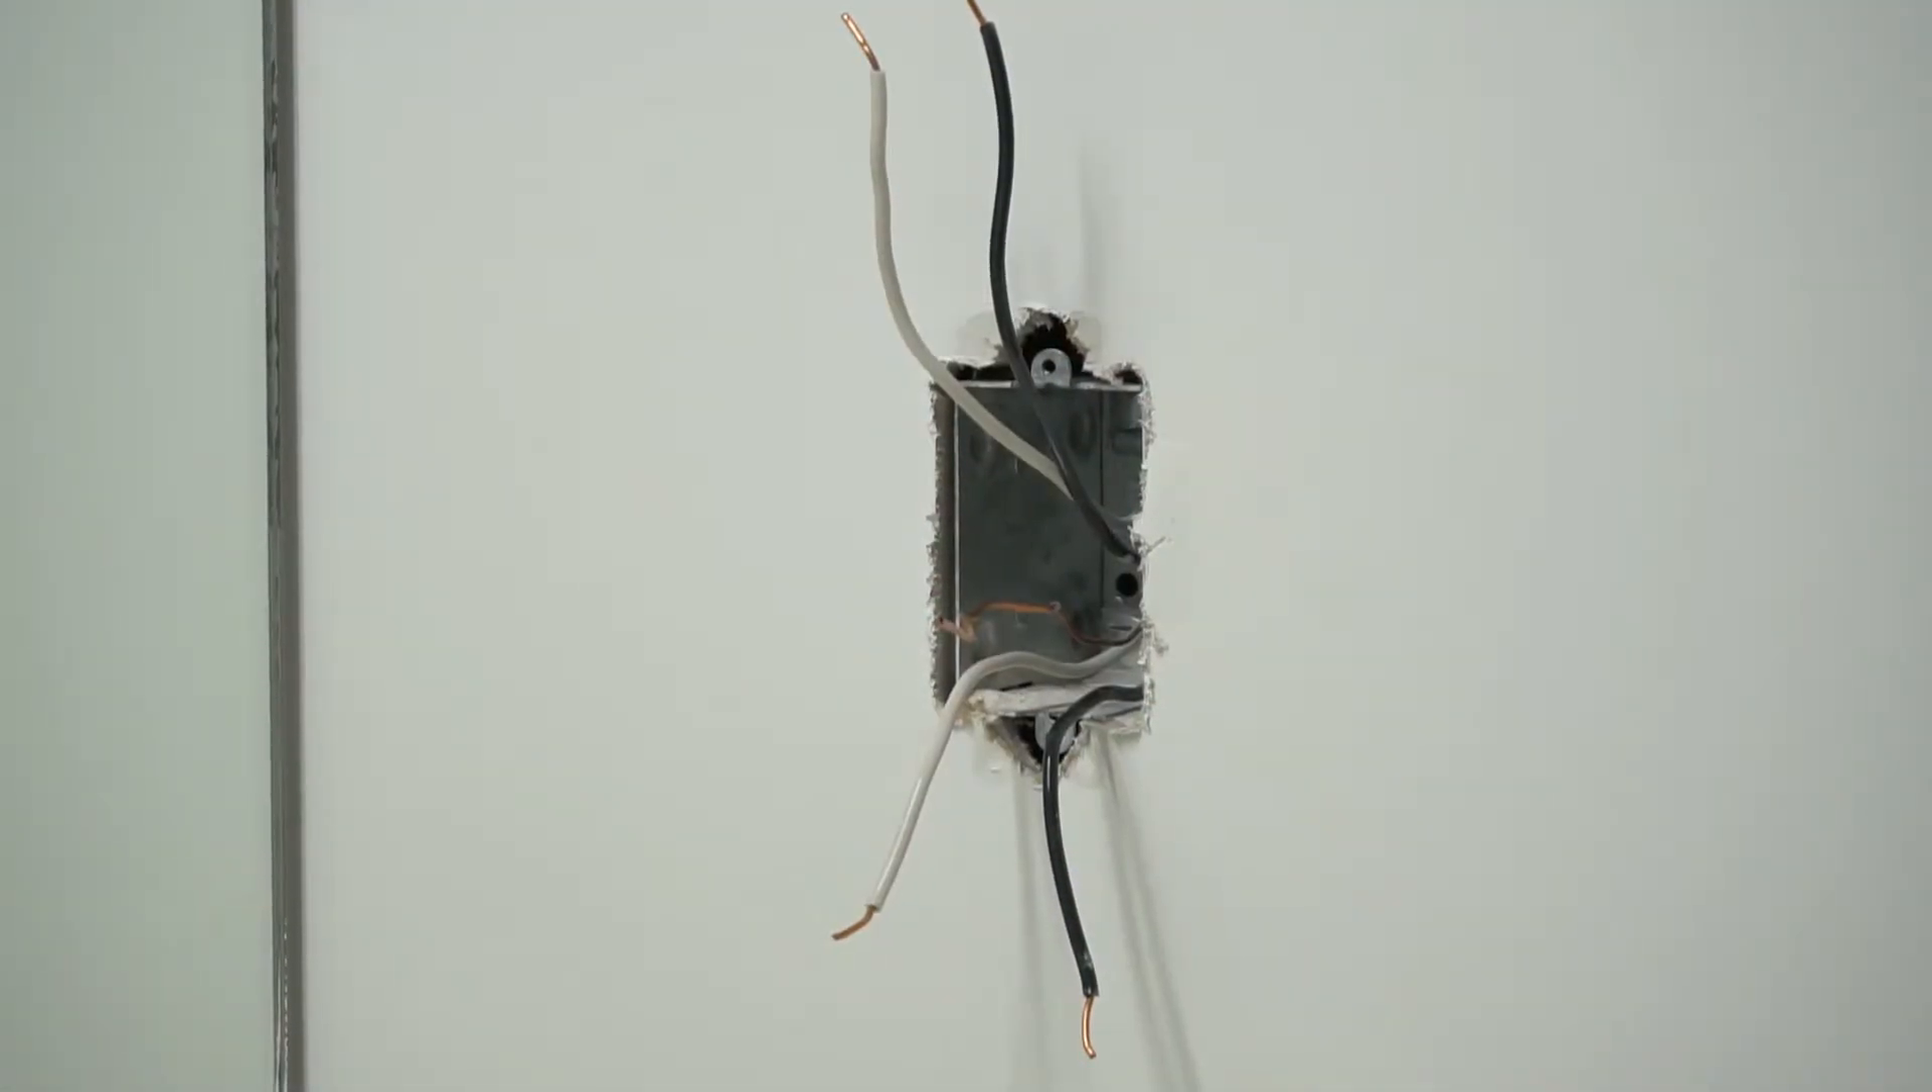We now have successfully removed the plug from the wires.